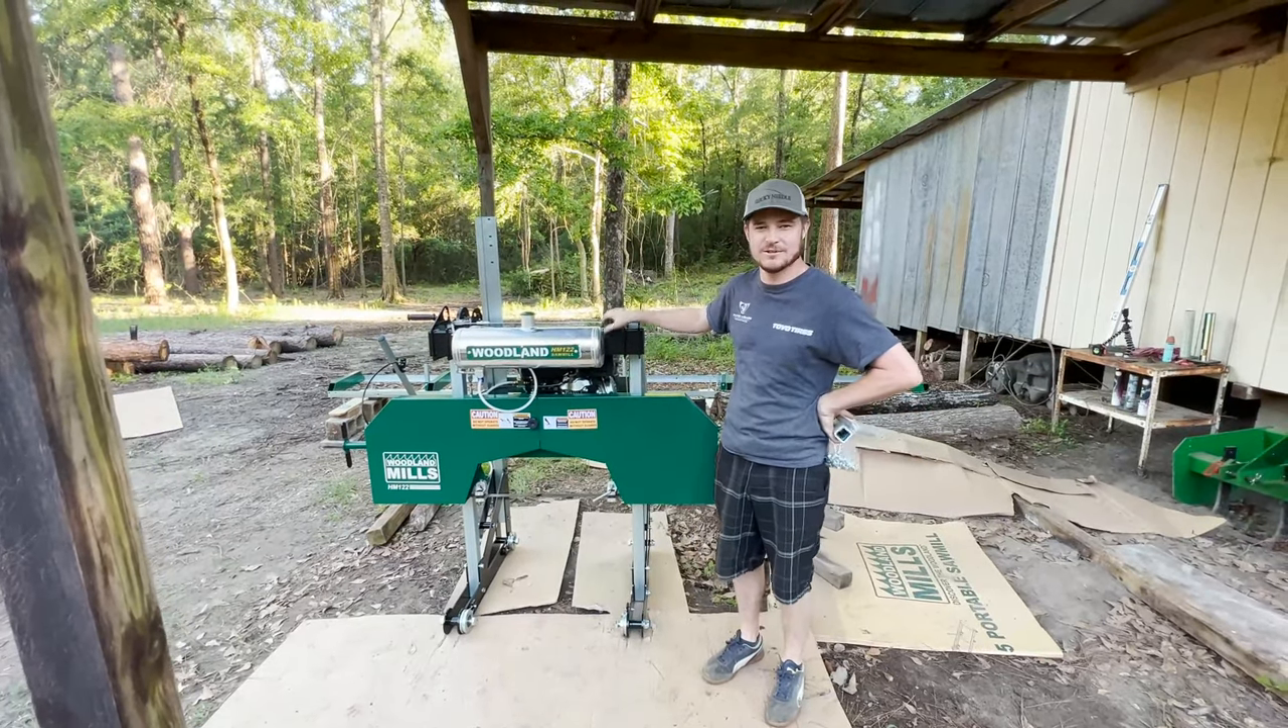We got pretty much everything assembled we got the whole head of the unit everything ready to go.